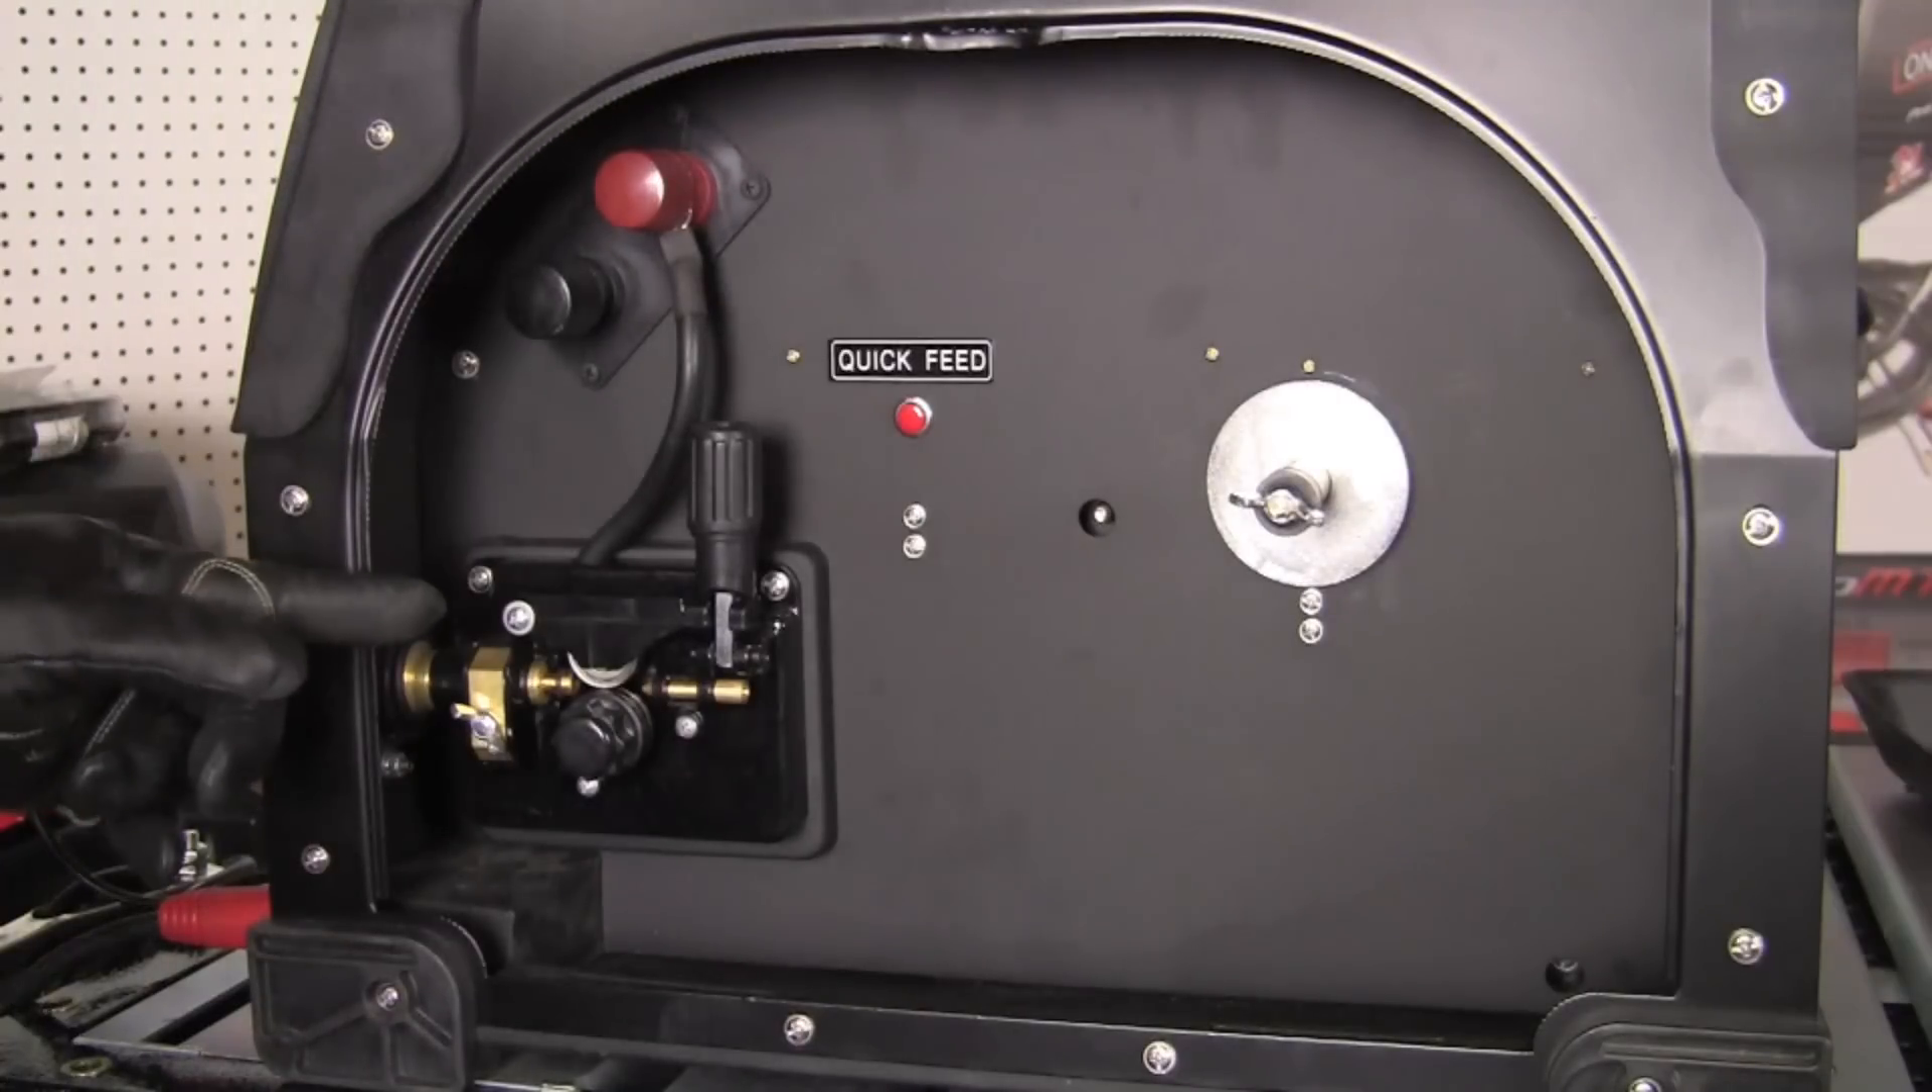I've removed the door for clarity so that we can see what's going on inside.